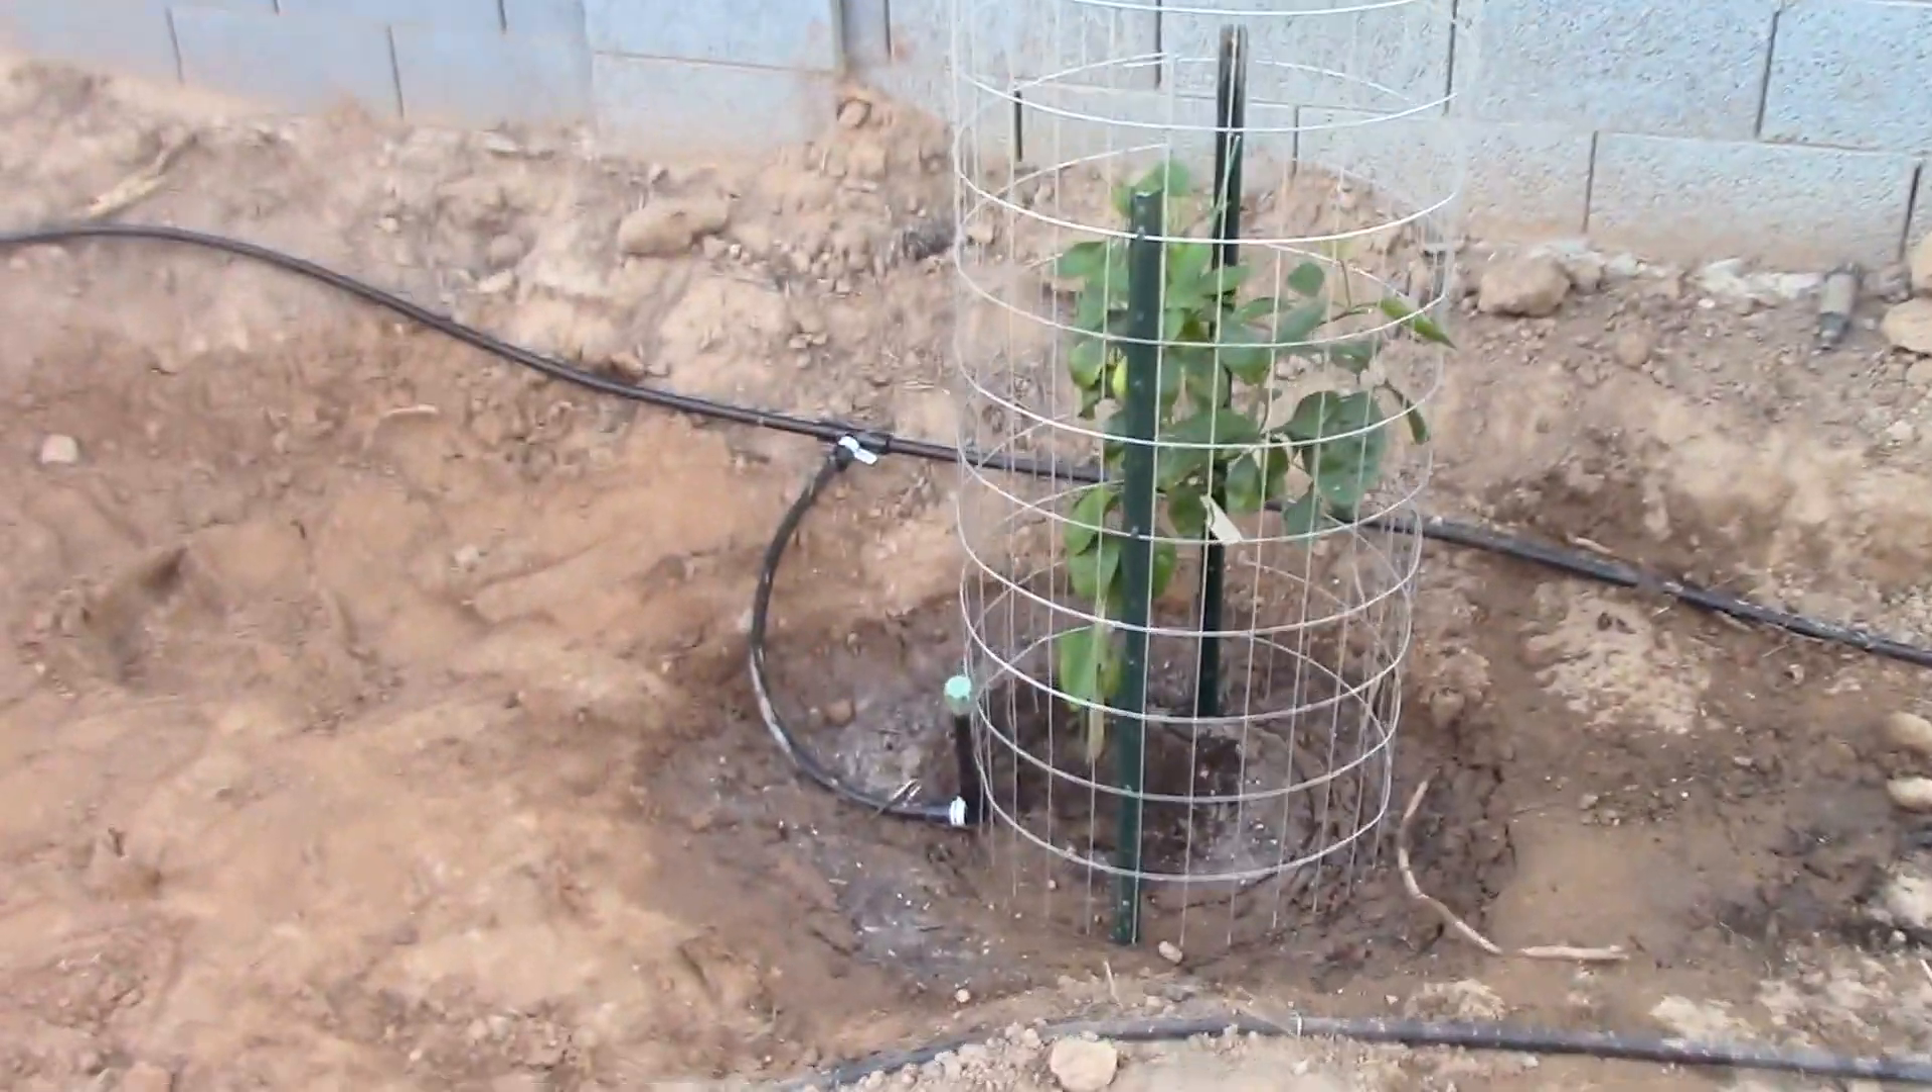I got the irrigation set up with the bubblers. I've got the cages around them so the dogs don't dig them up.